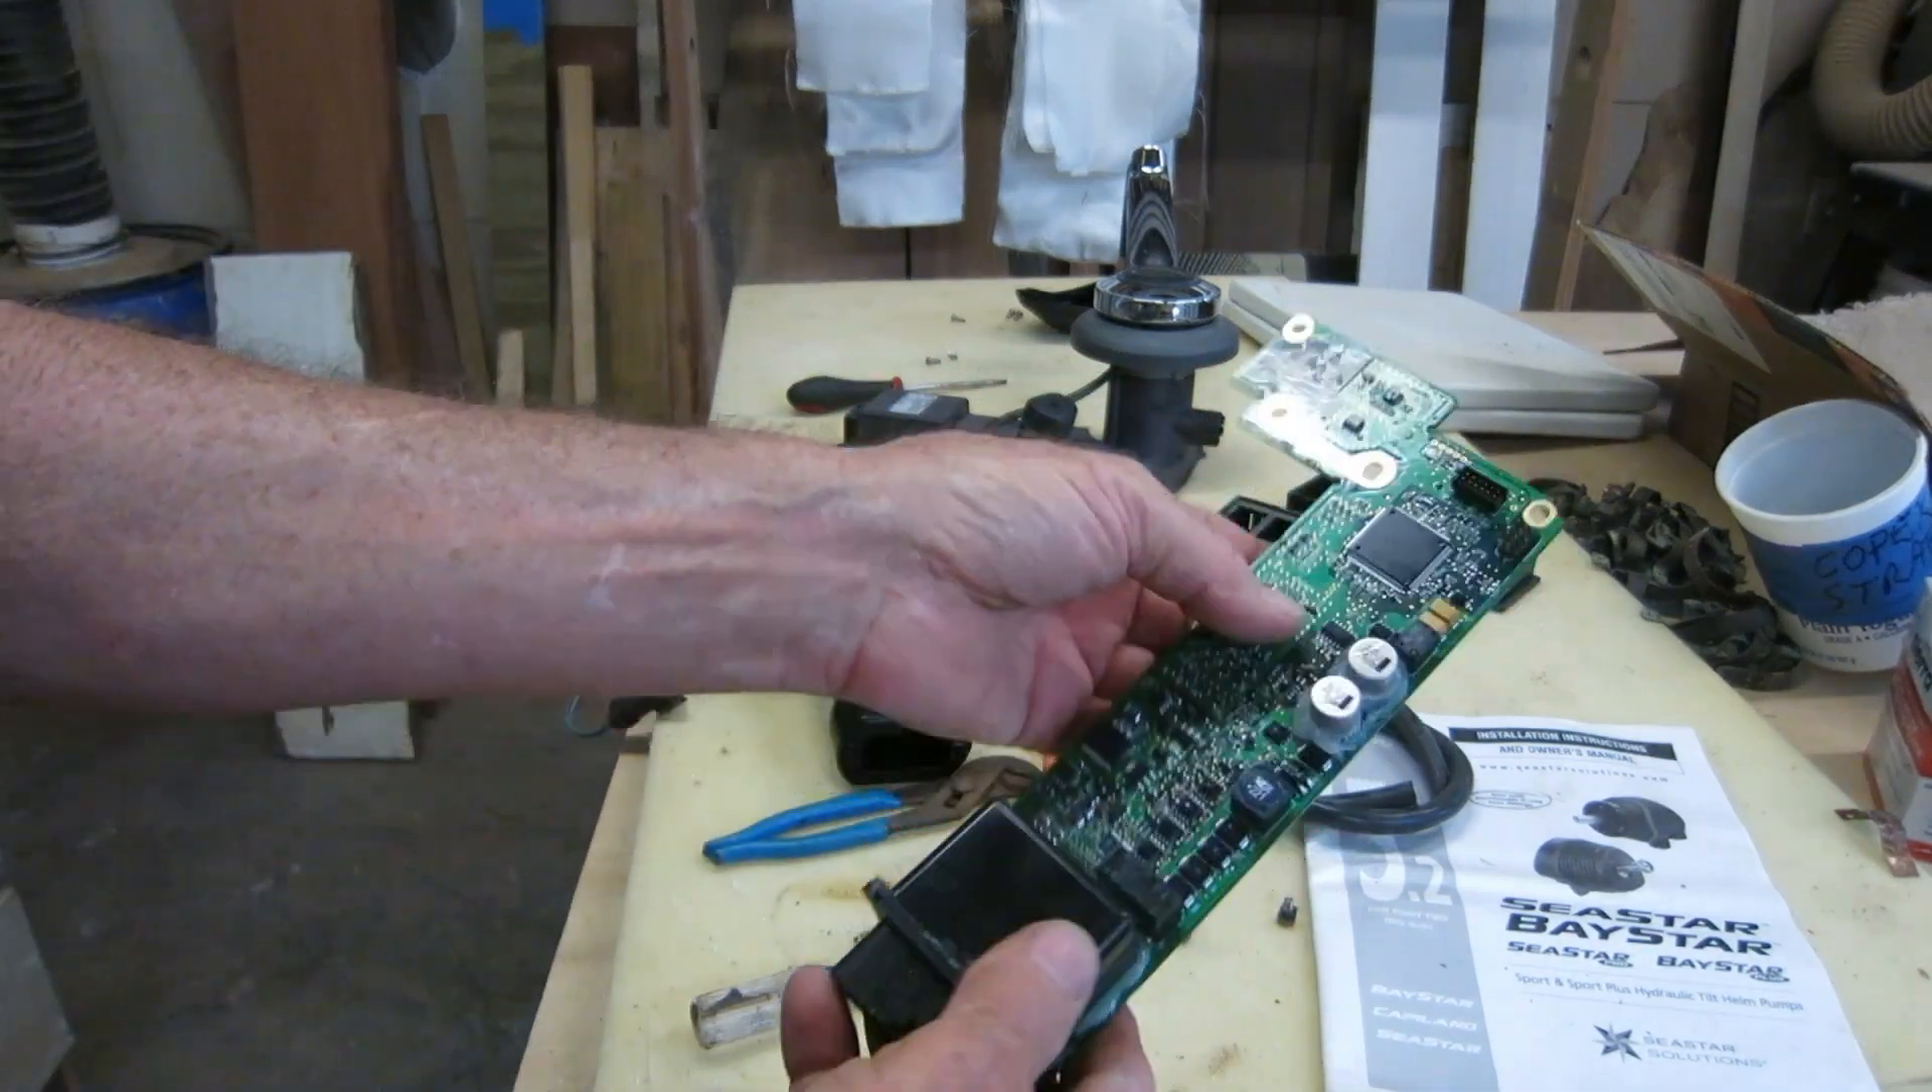I did it! I got the motherboard out.